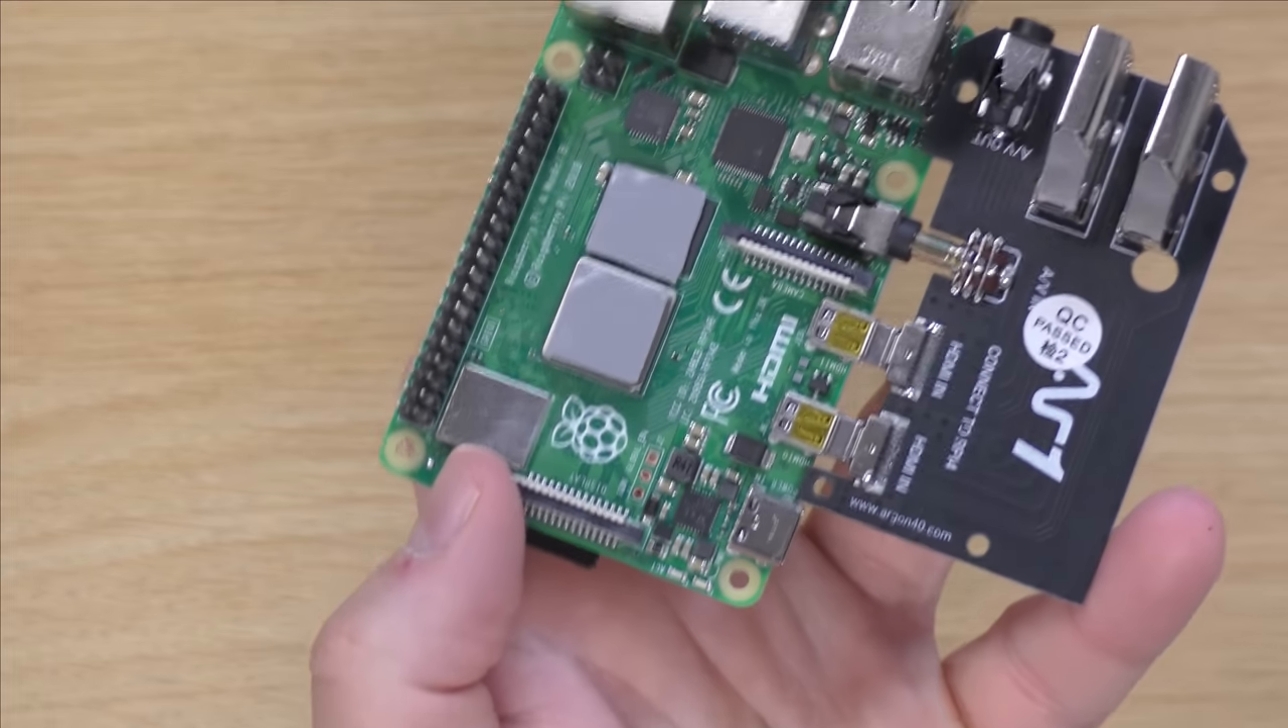And I have the thermal pads there on the Raspberry Pi.